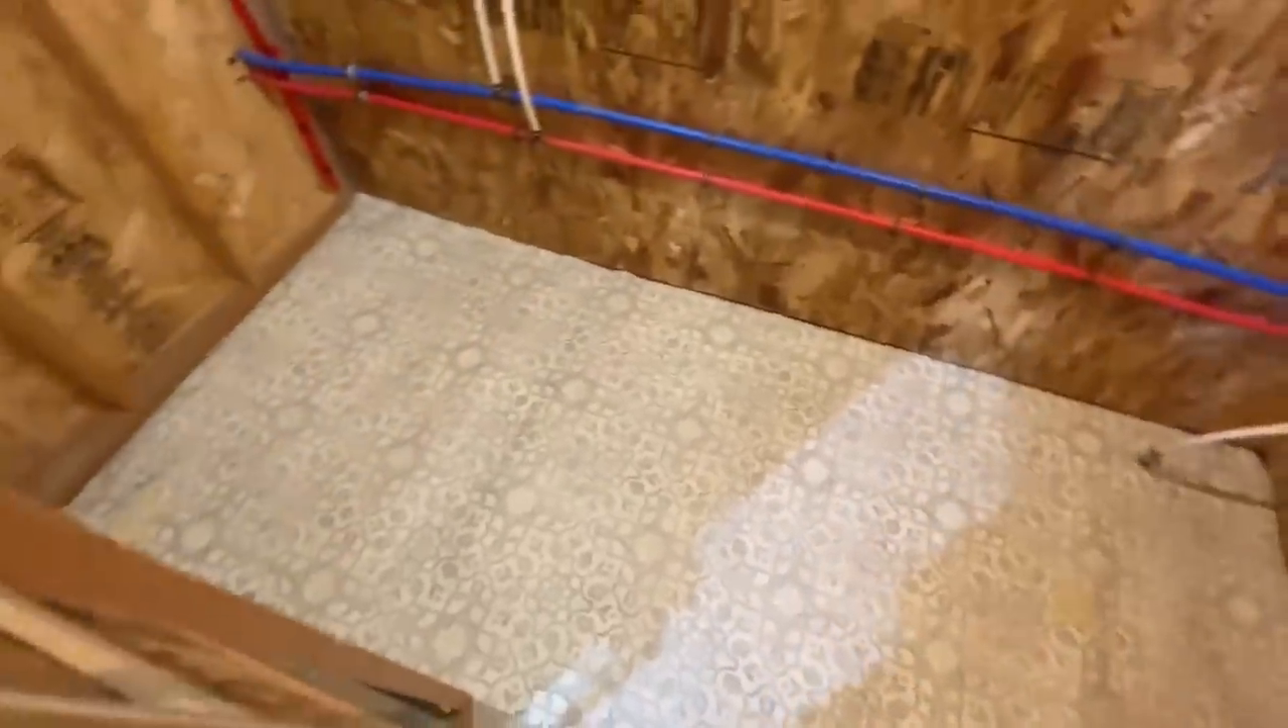Okay we got the flooring down this is just like a roll of um vinyl basically.